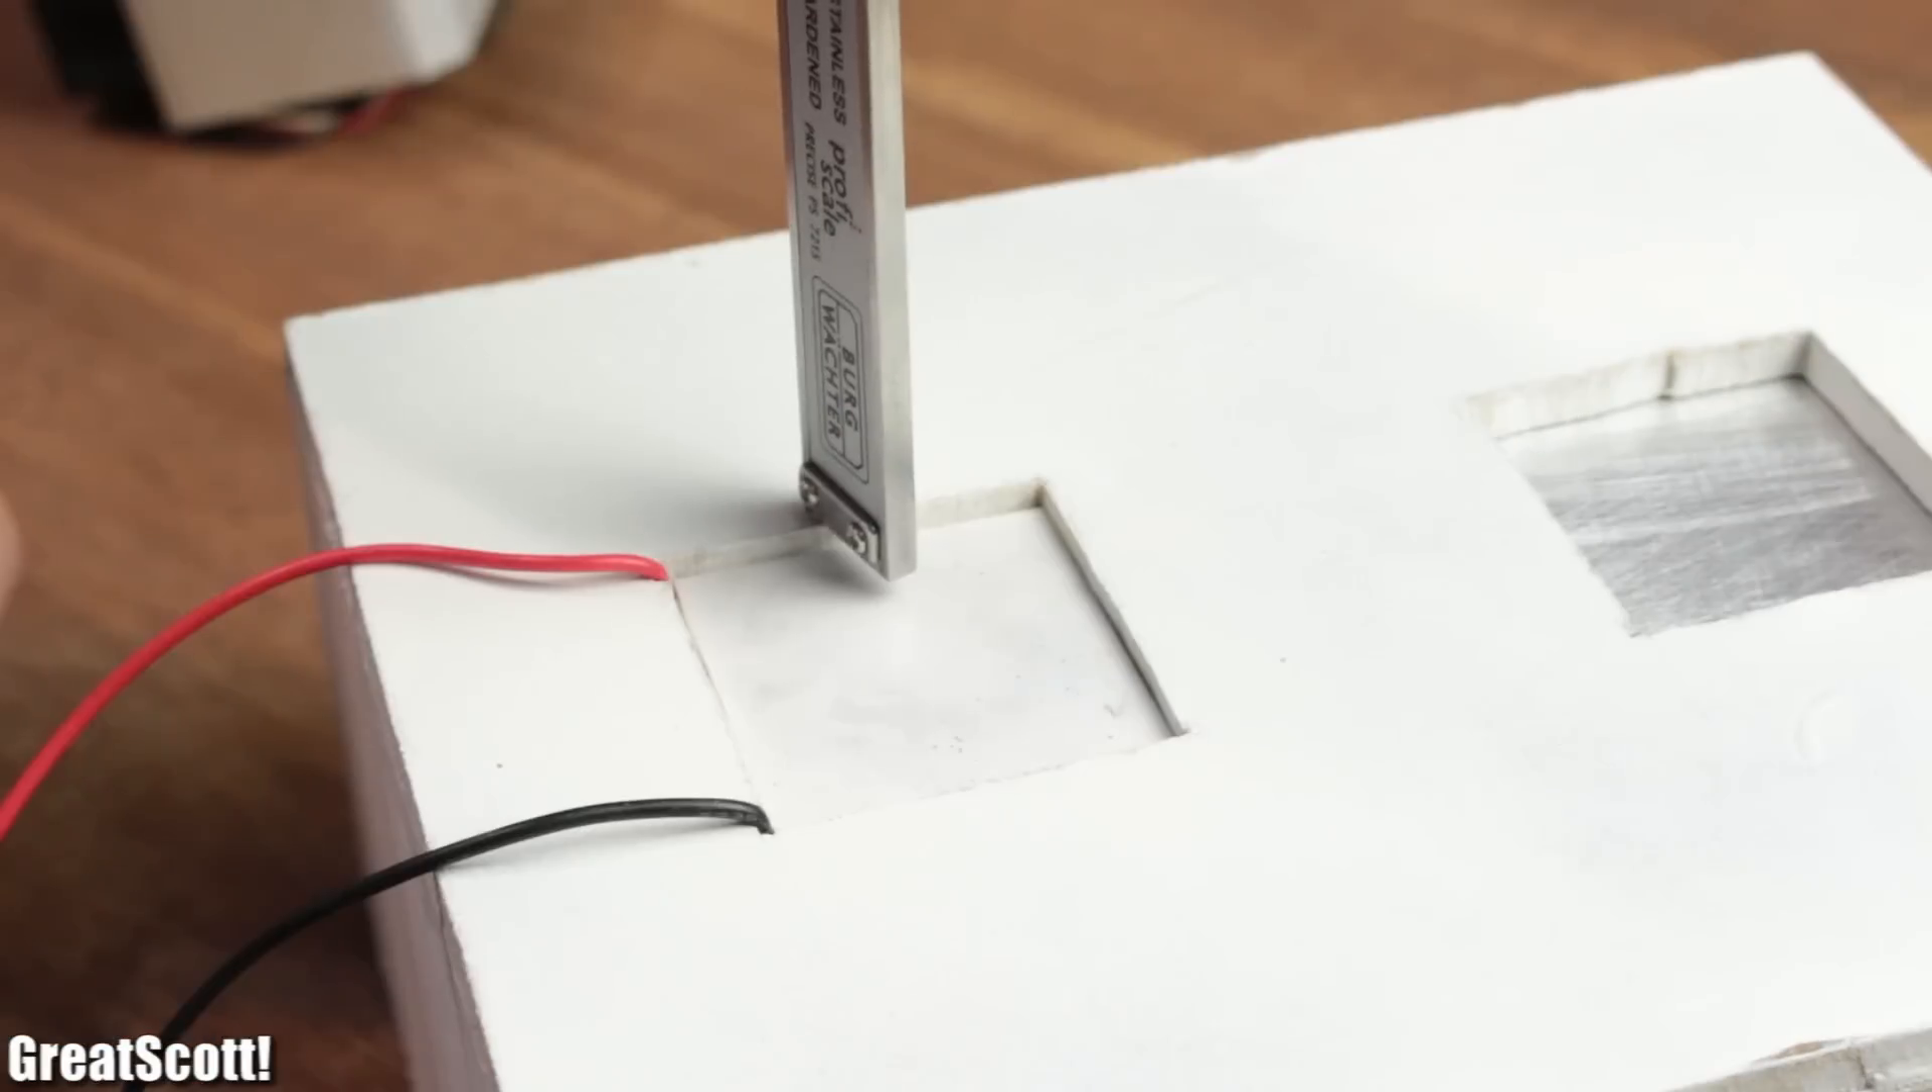The Peltier modules are not thick enough to fill out the MDF gap to reach the heatsink on the hot side.